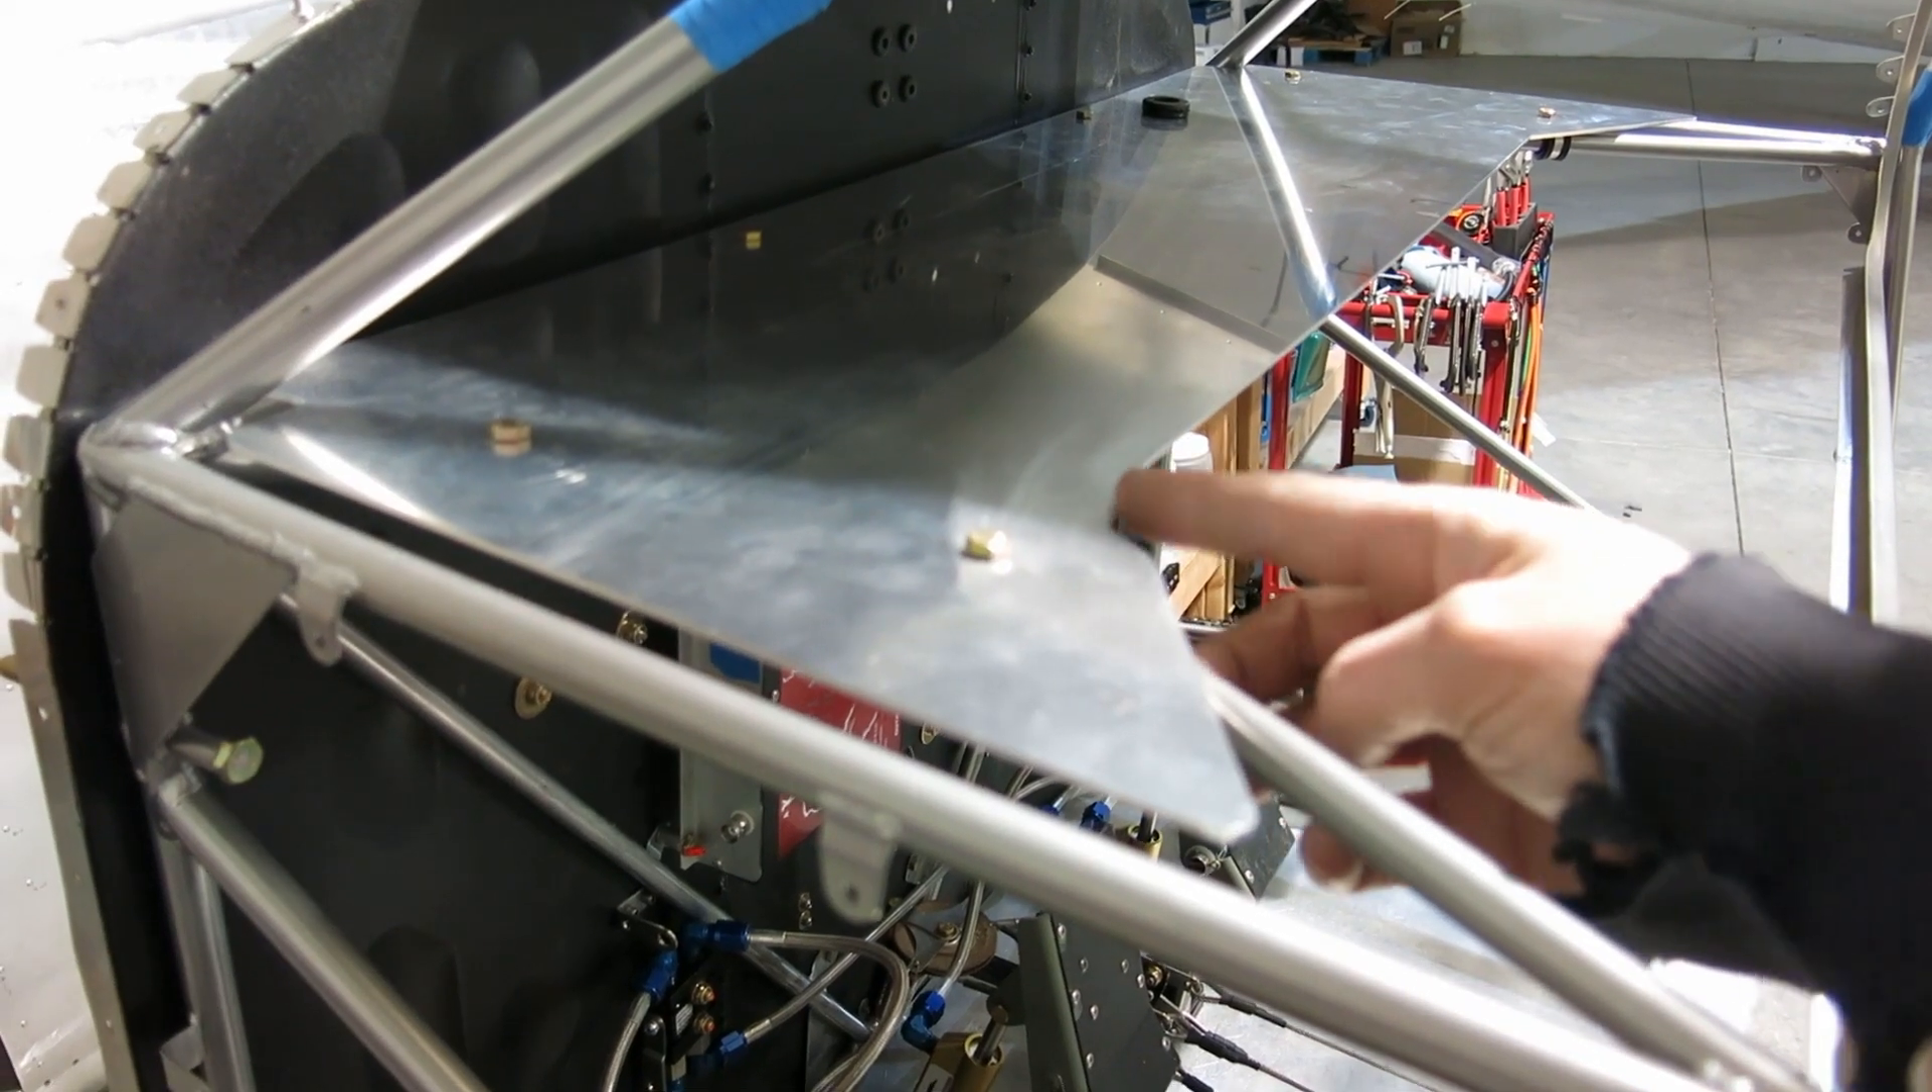I did have to, we've got our, you can see we've got our shelf fit up. It's not screwed down or anything like that, but we've got everything in place.